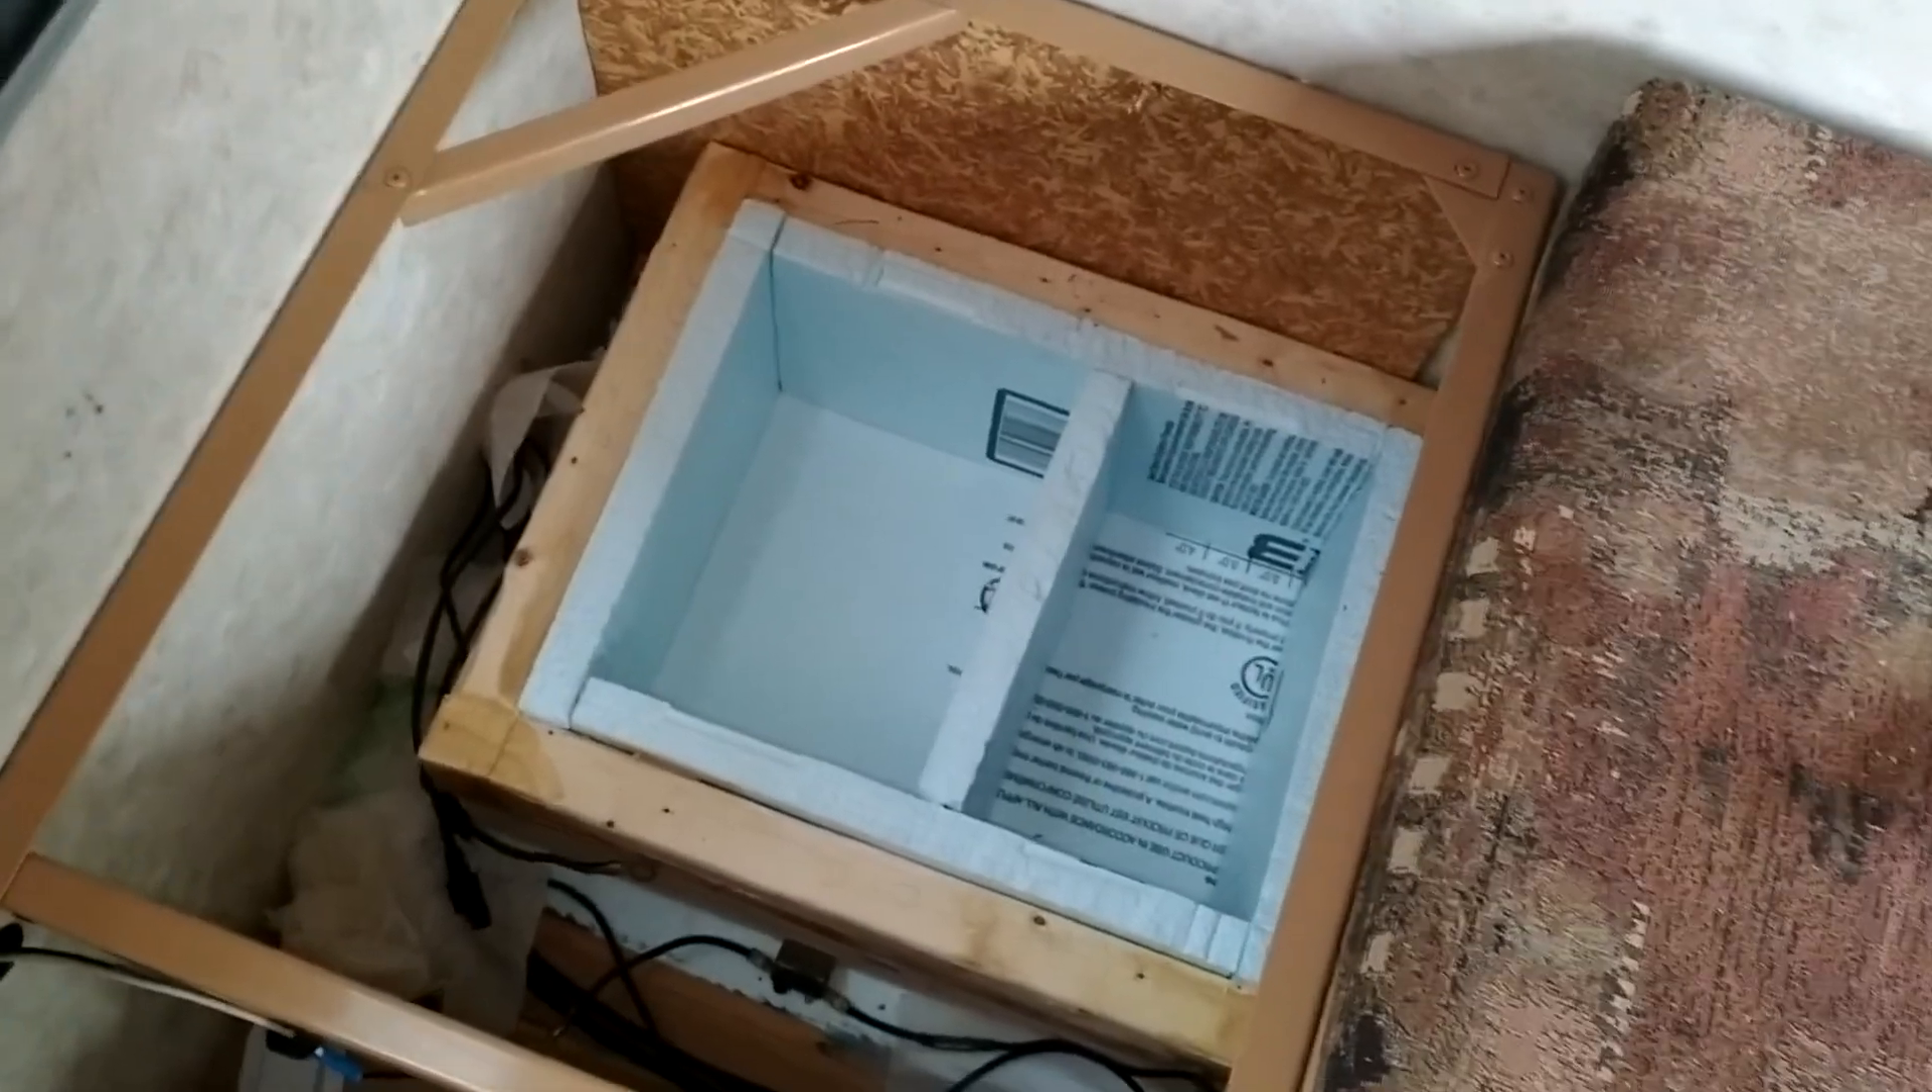So got all the uh got the two batteries out that's what it looks like when they're out.